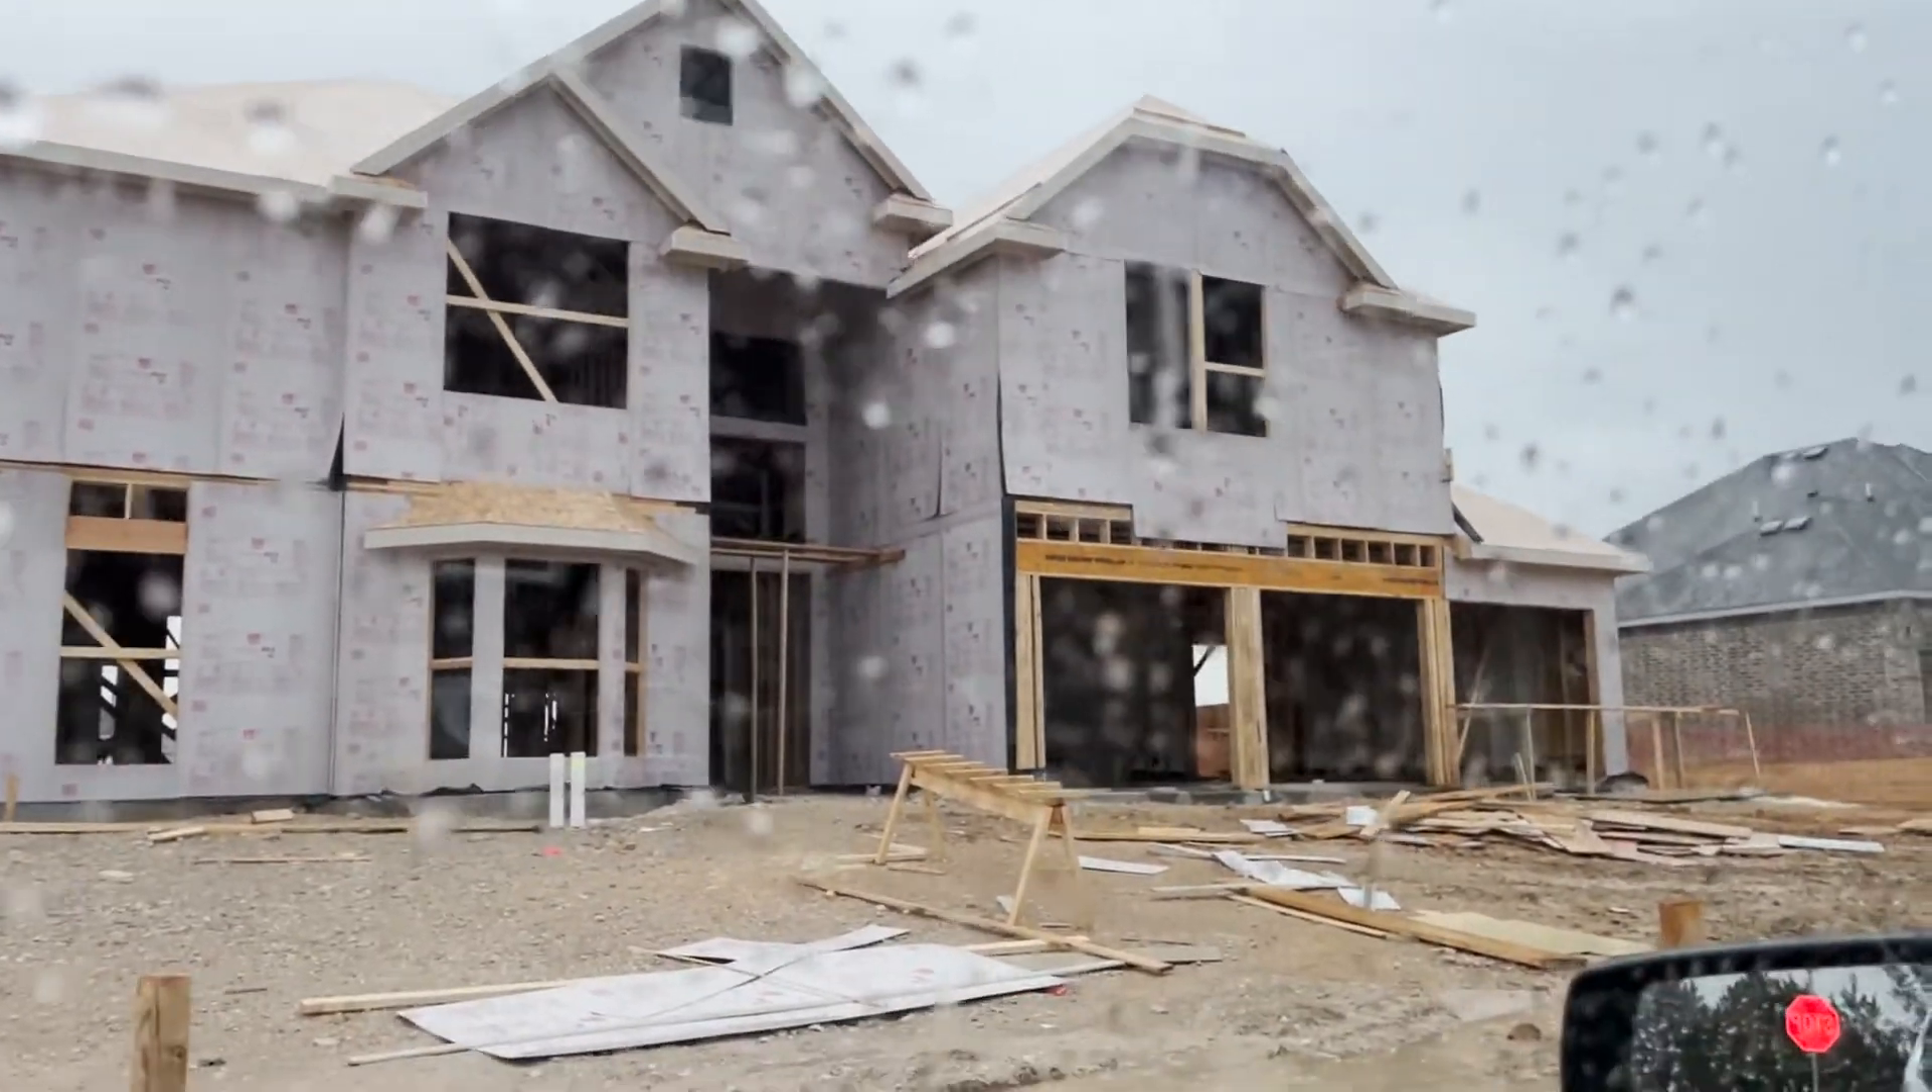The shingles aren't up yet, but at least they have the boards up.